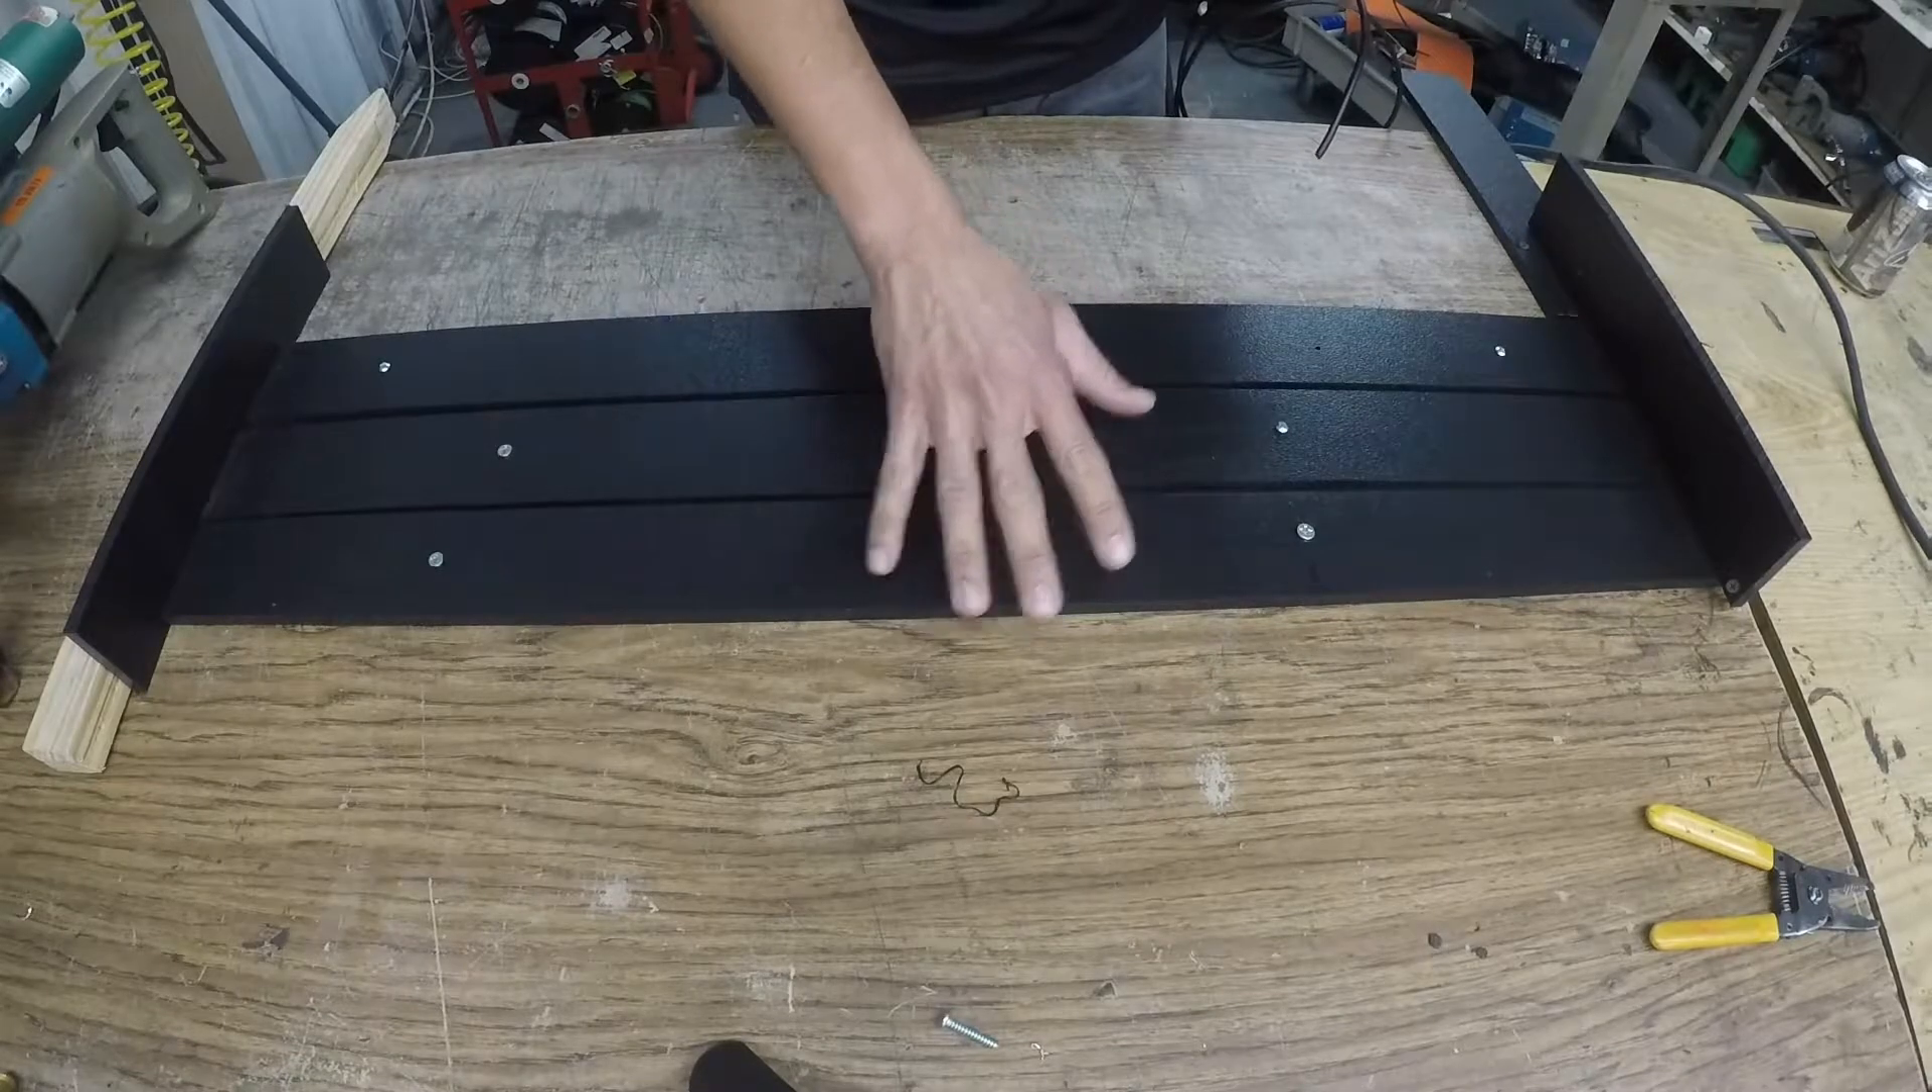So I actually held down these plates with some screws to my table and the brackets on the side are held down with some screws so they won't move.